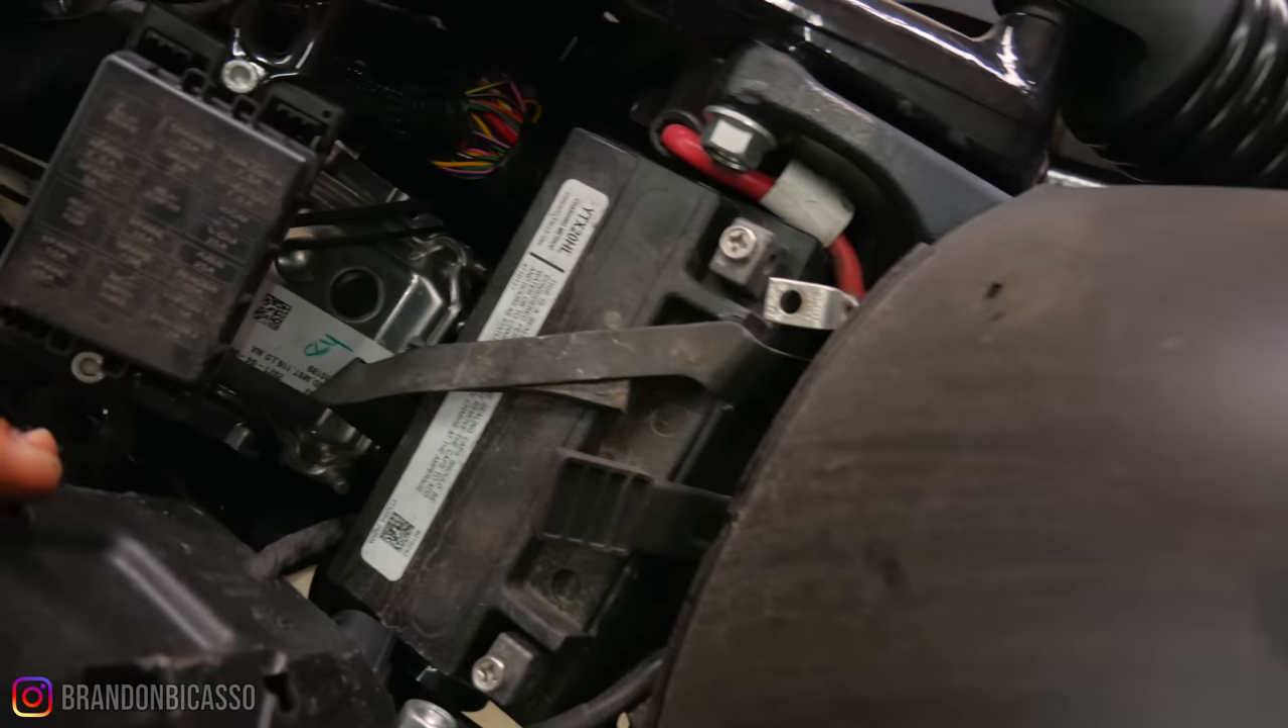So our battery is not connected.